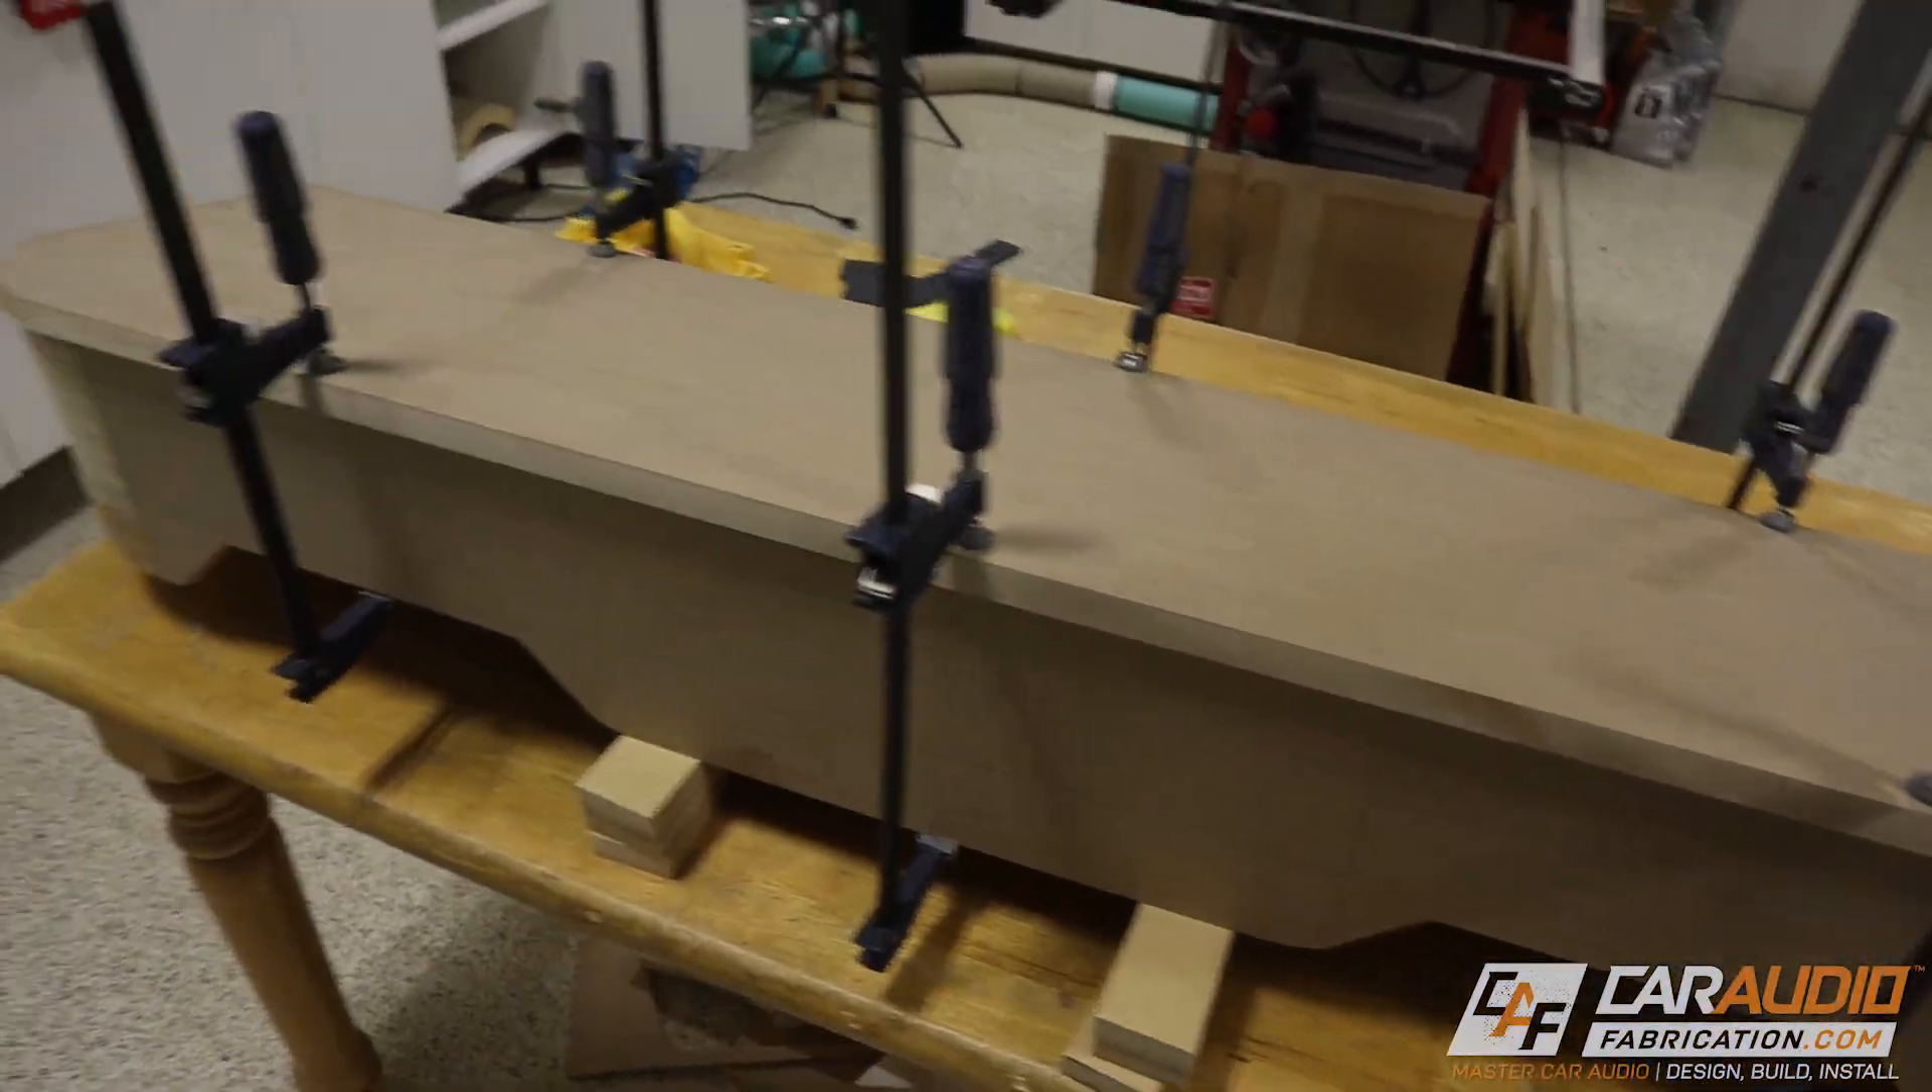To secure the top you guessed it I add some wood glue and then I use brad nails to attach the top and now you can see that I have everything completely clamped up here.